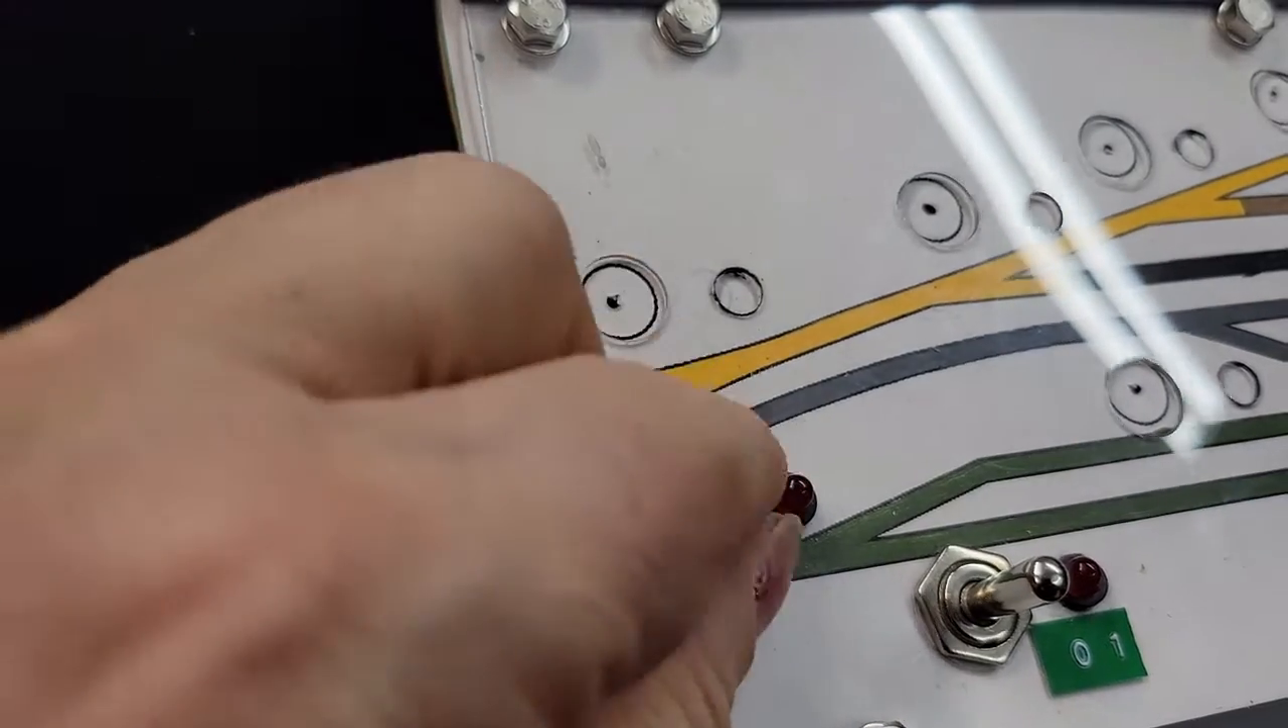So there we go. Got my switch mounted.